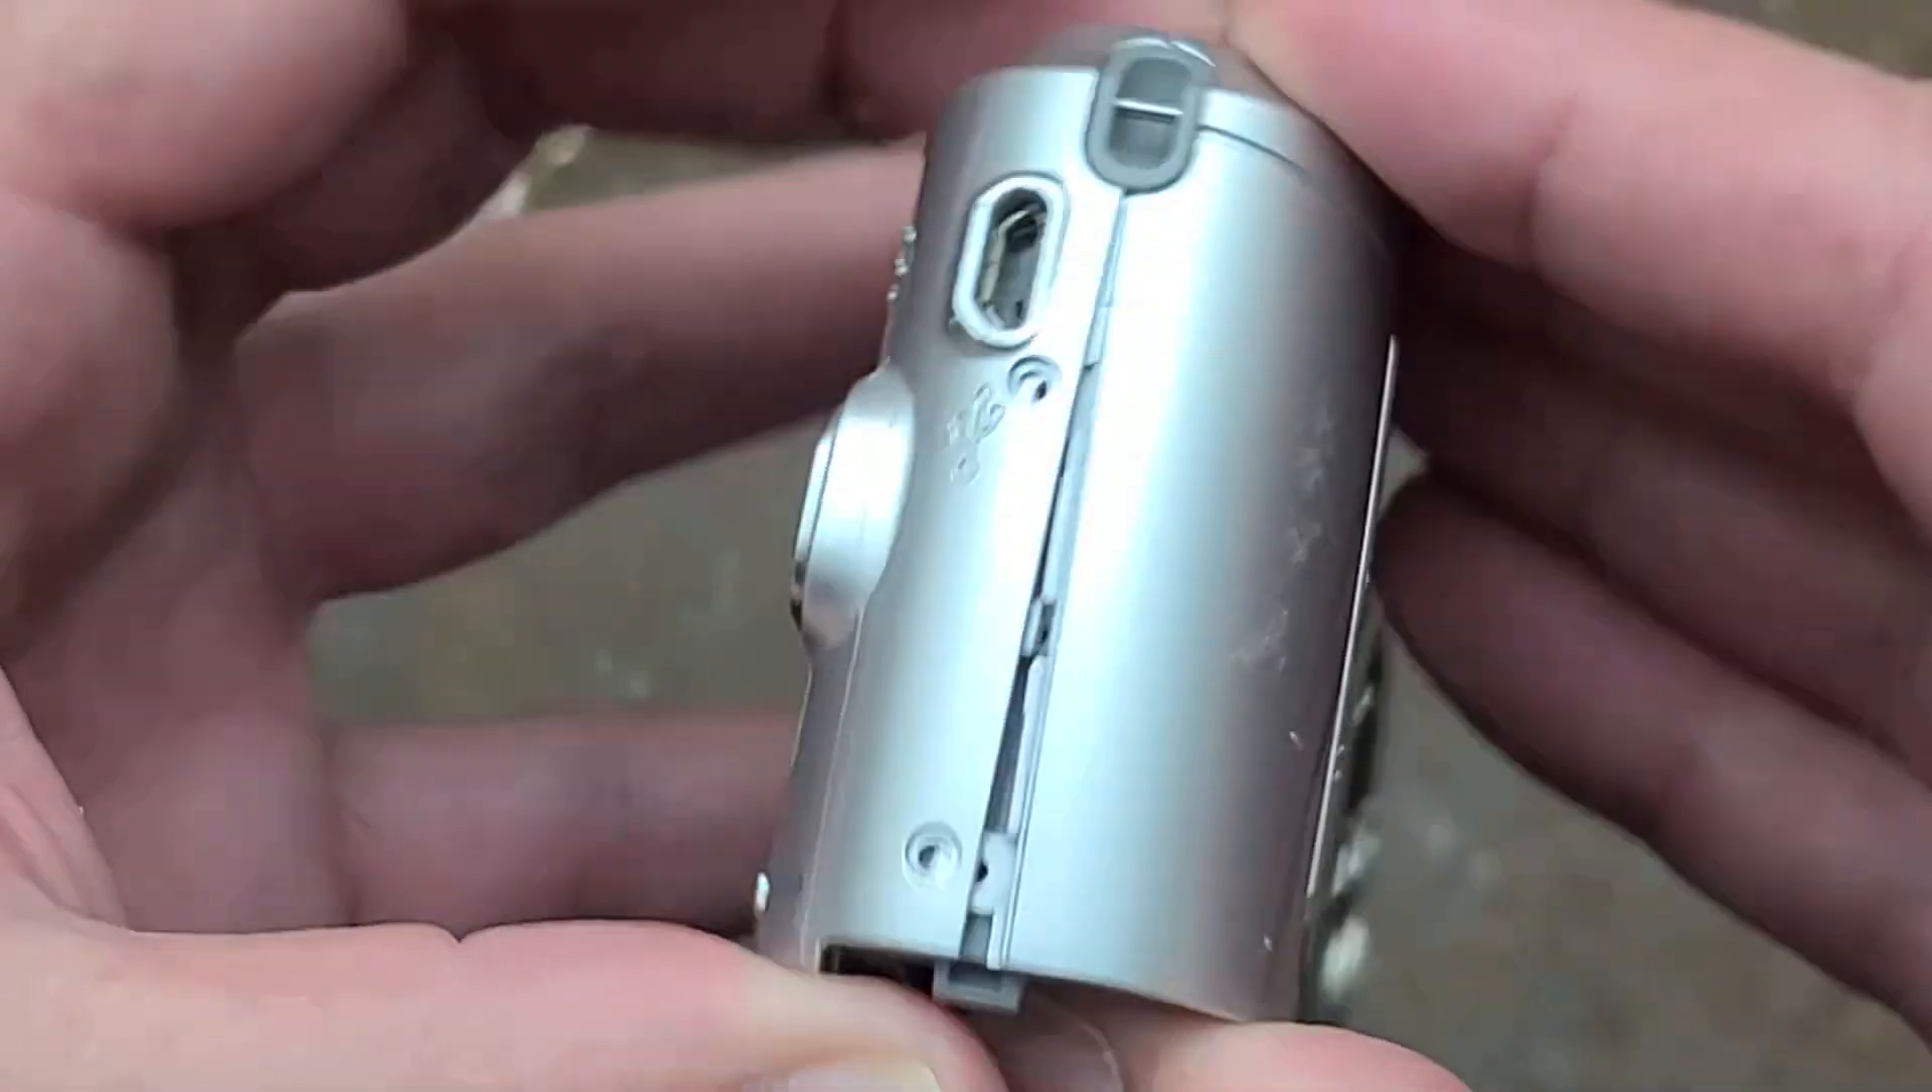So we do have just a little bit of separation of the case here.